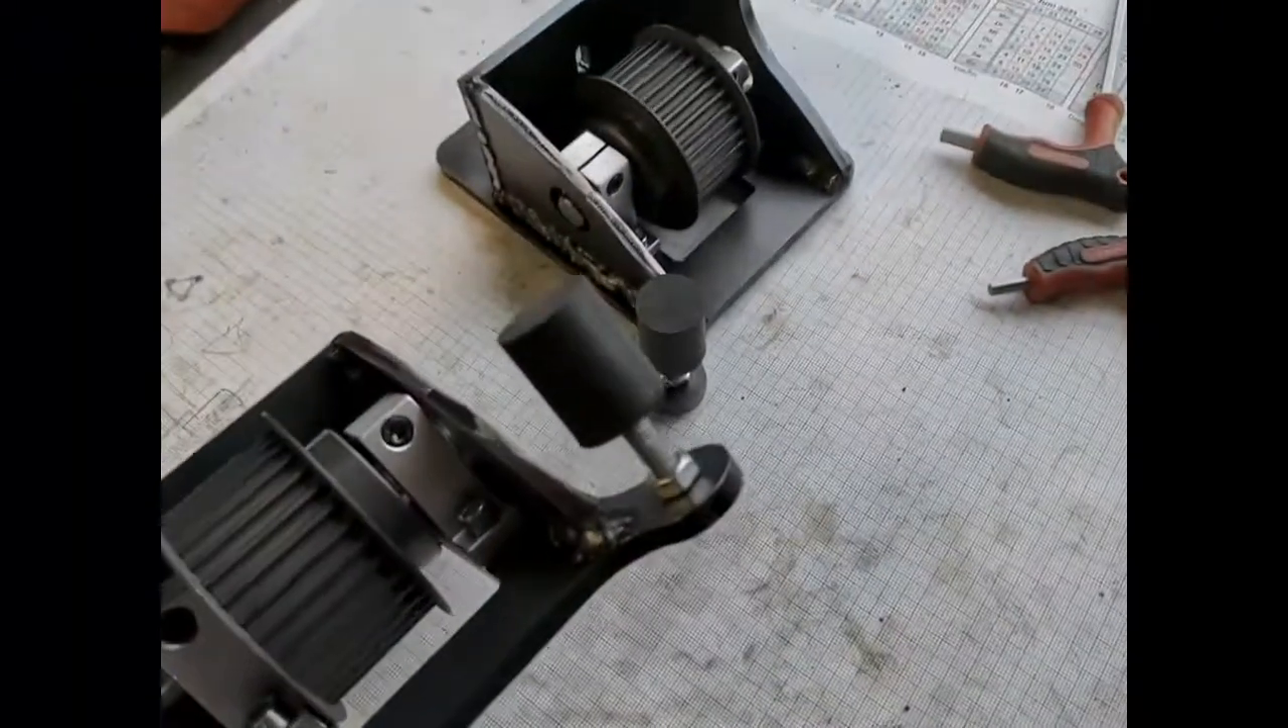Ich habe jetzt die rollen montiert und auch schon mal die achsanschläge wieder diese gummi stopper.